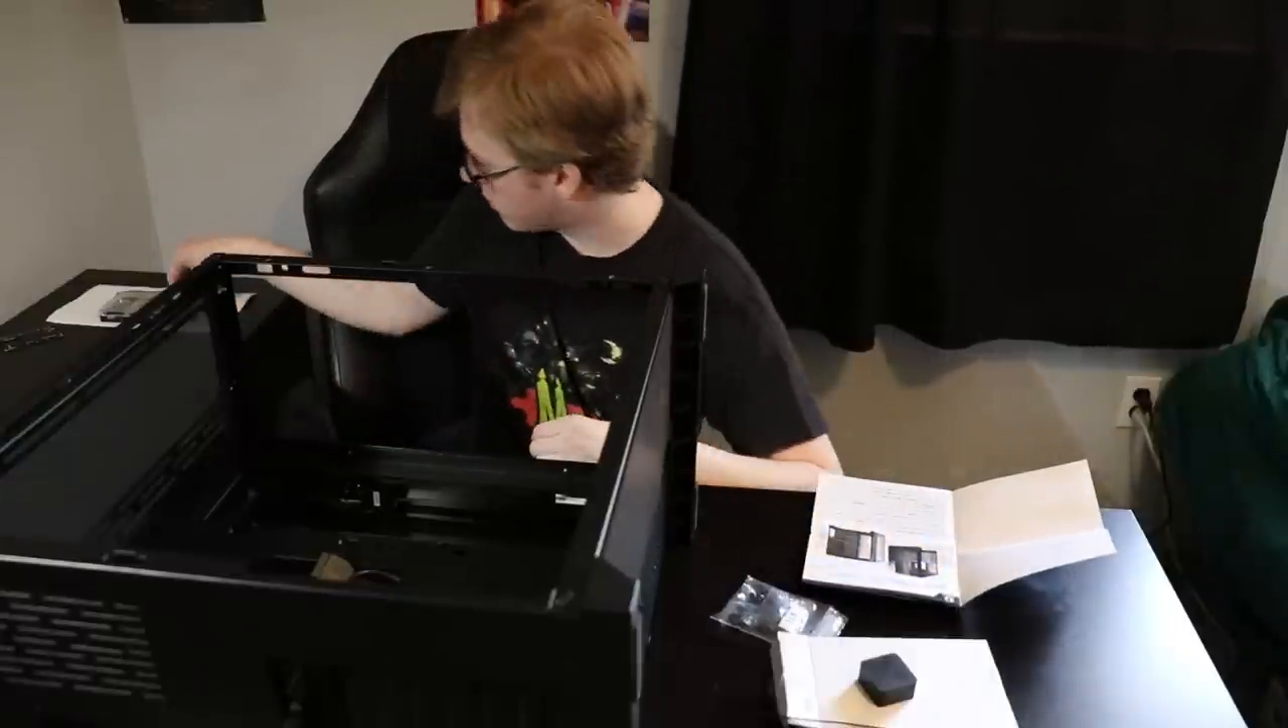So as you can see I've gotten the panels off of the case.